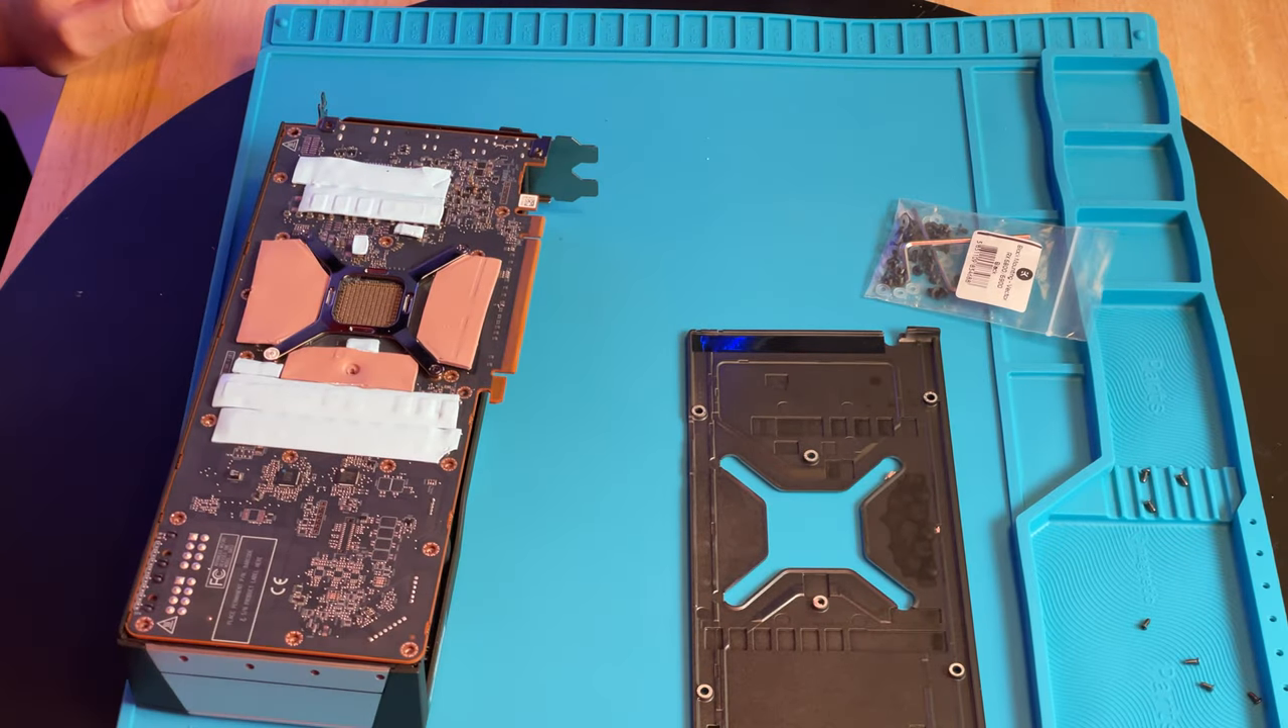So as you can see, I have the back plate off.